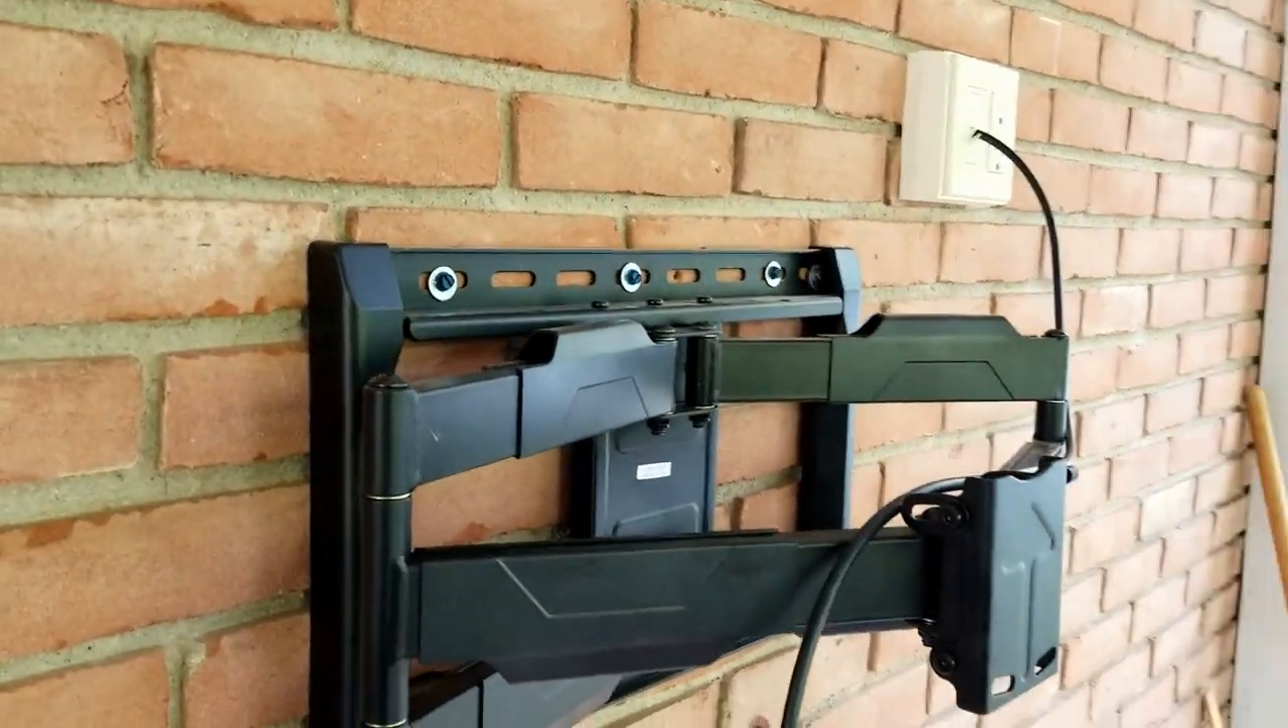We've got the outlet box on and the HDMI cable. We've got the bracket mounted on the wall.